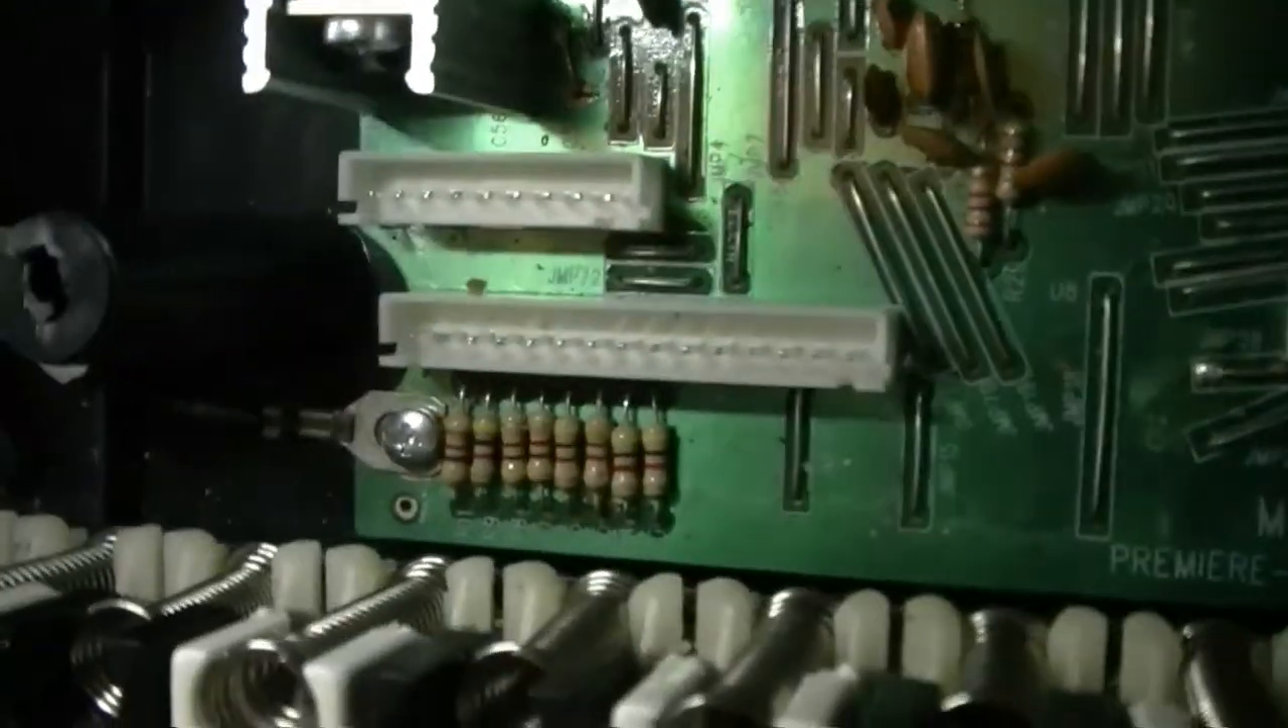We've got the electronics board back in.